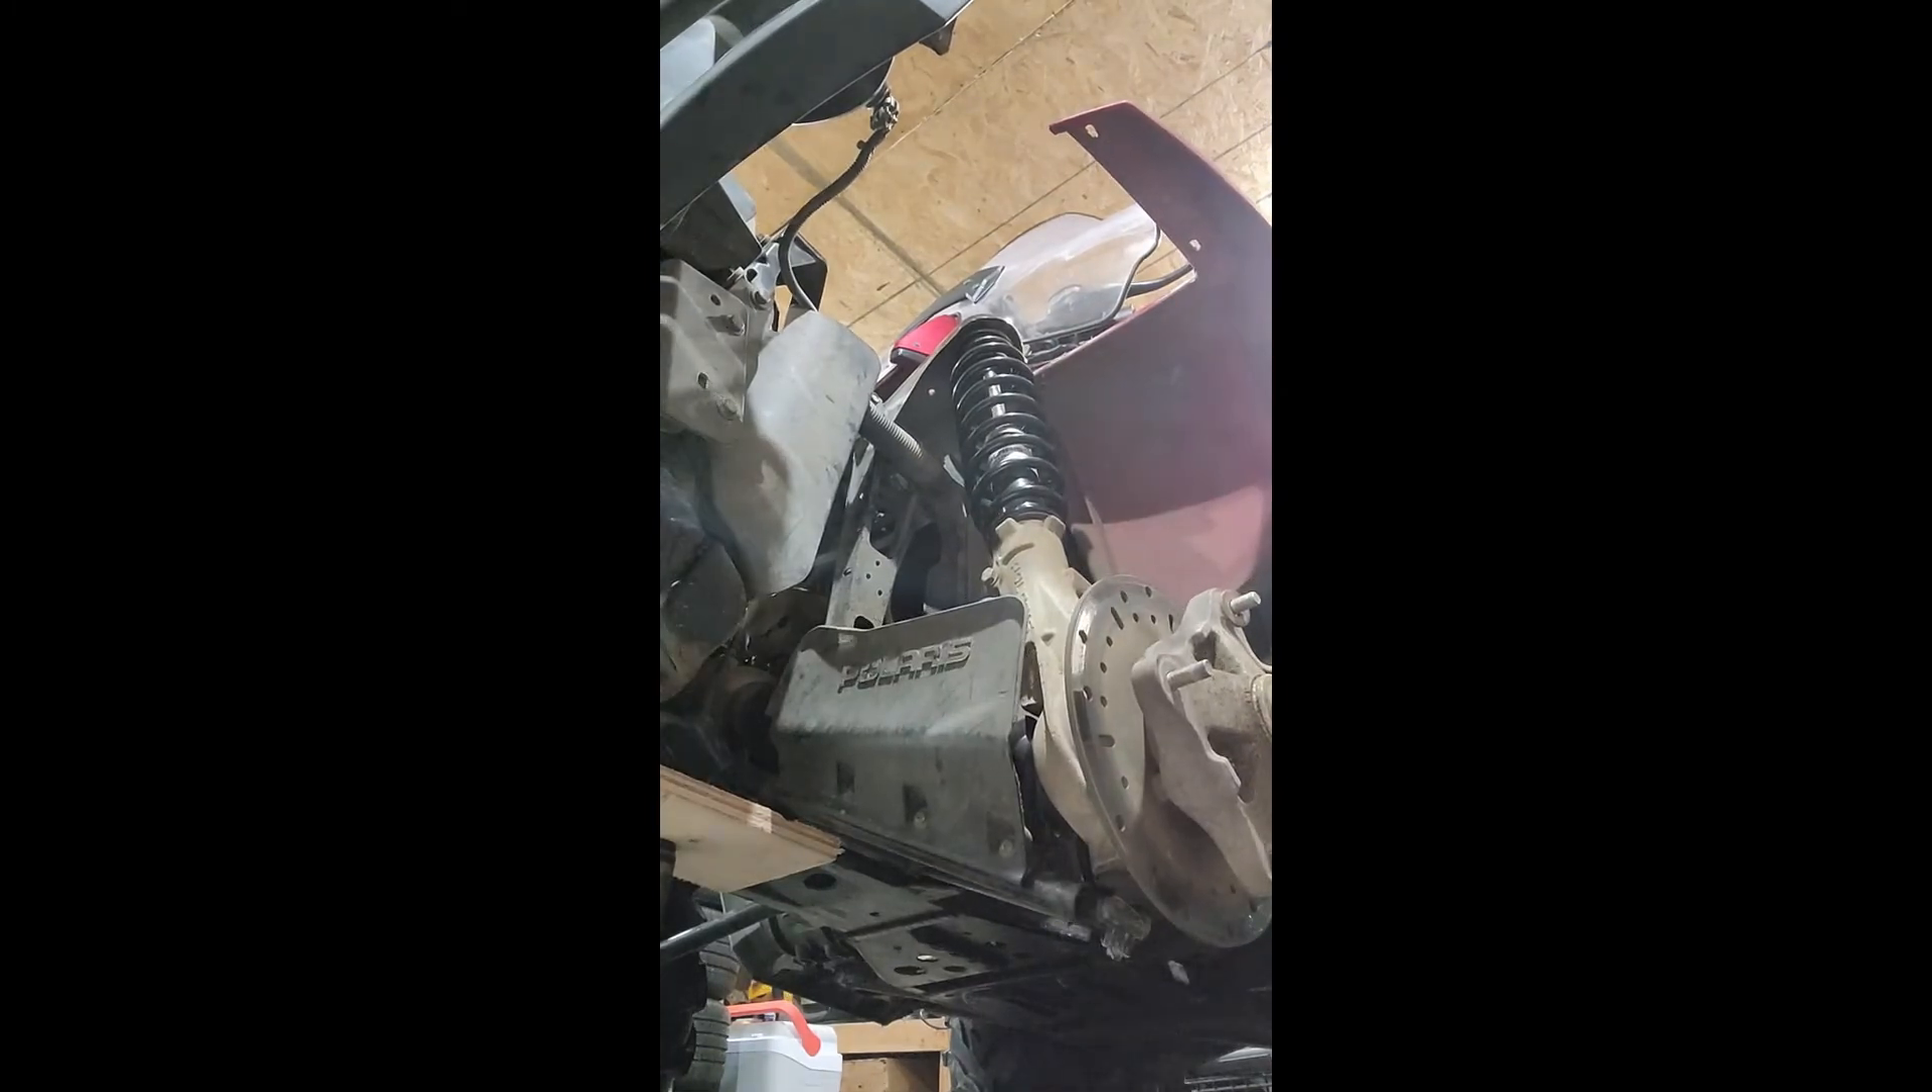It's just a matter of sticking our tire back on now.